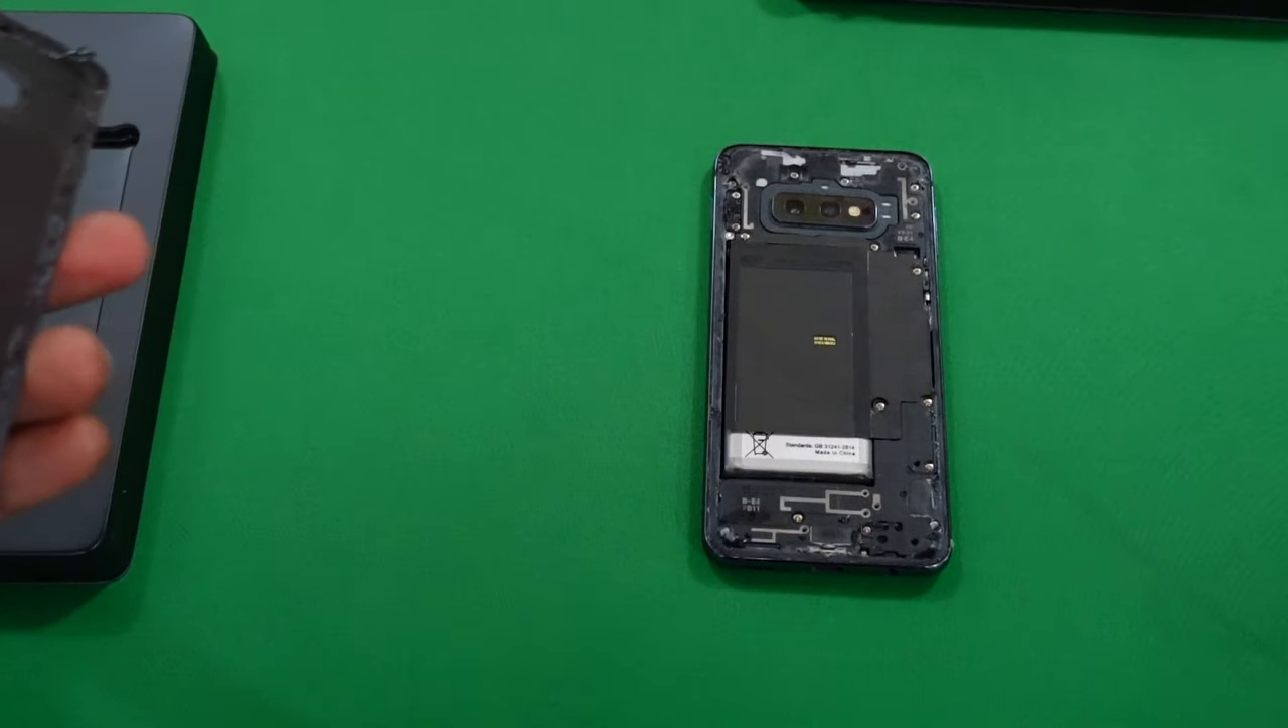All that's left now is to put back on the back cover.